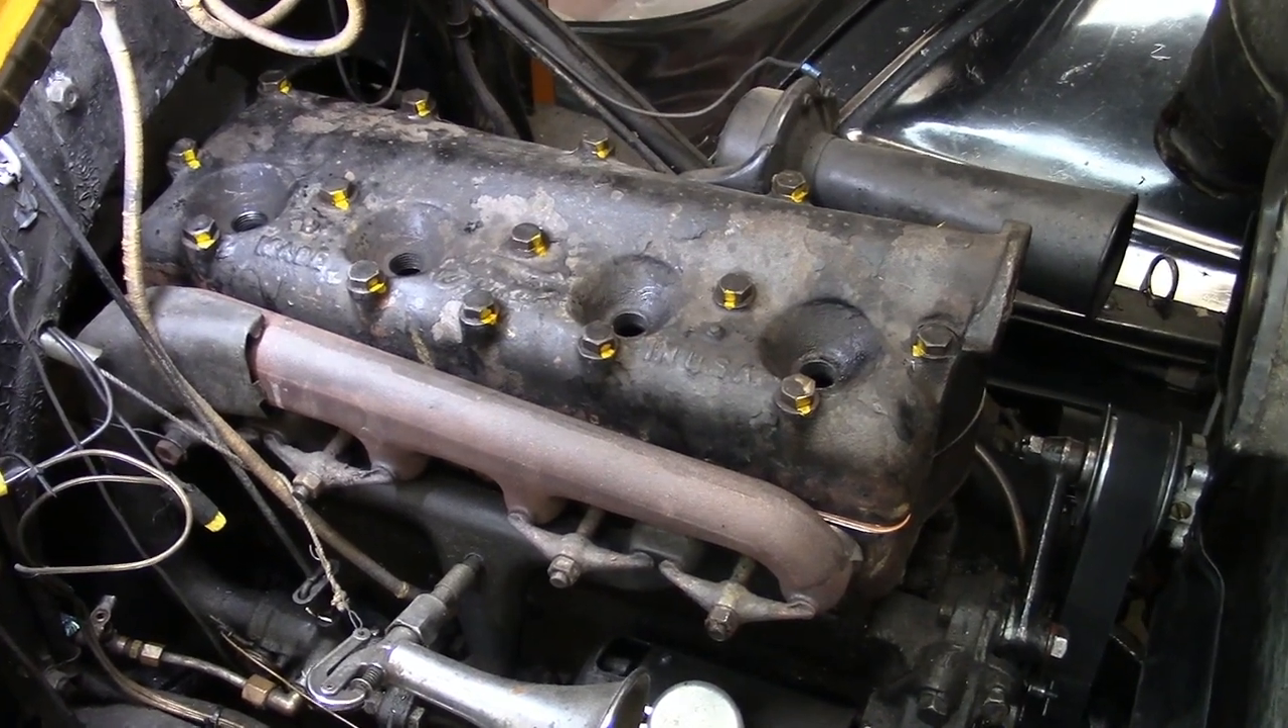The cylinder head is on they were torqued to 25 35 45 and then 50.